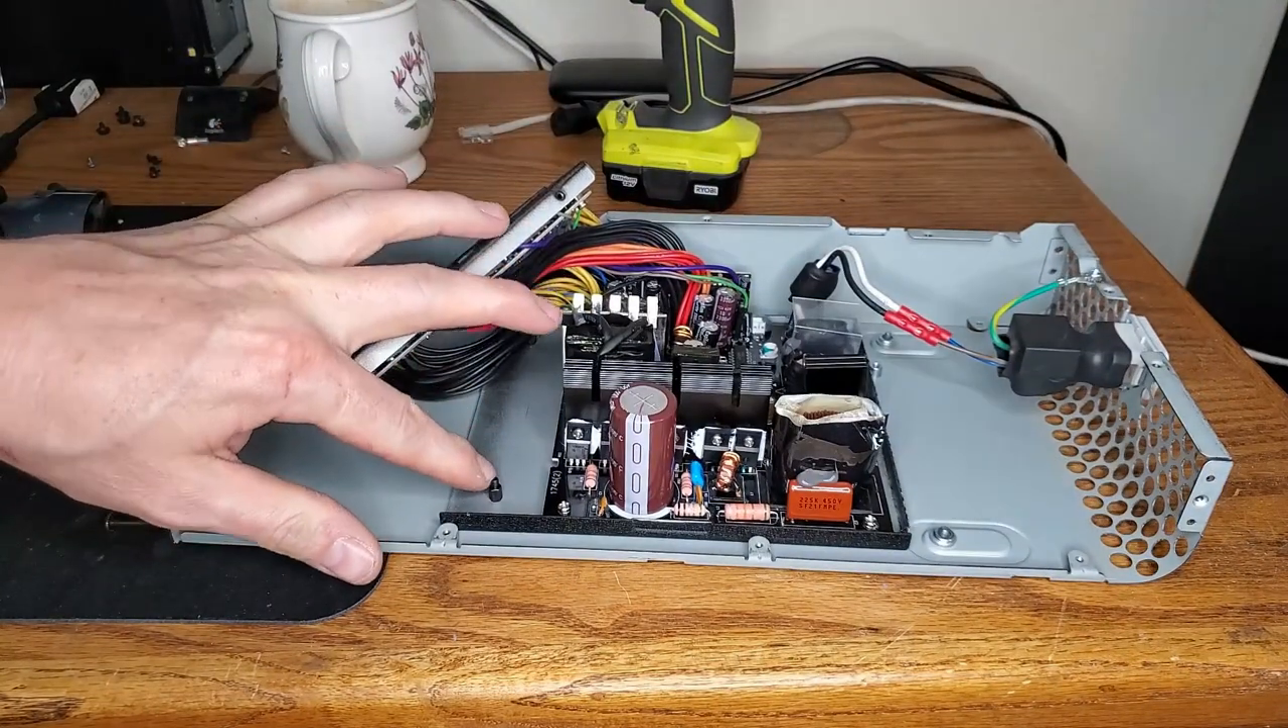All right the power supply guts are mounted into the case.